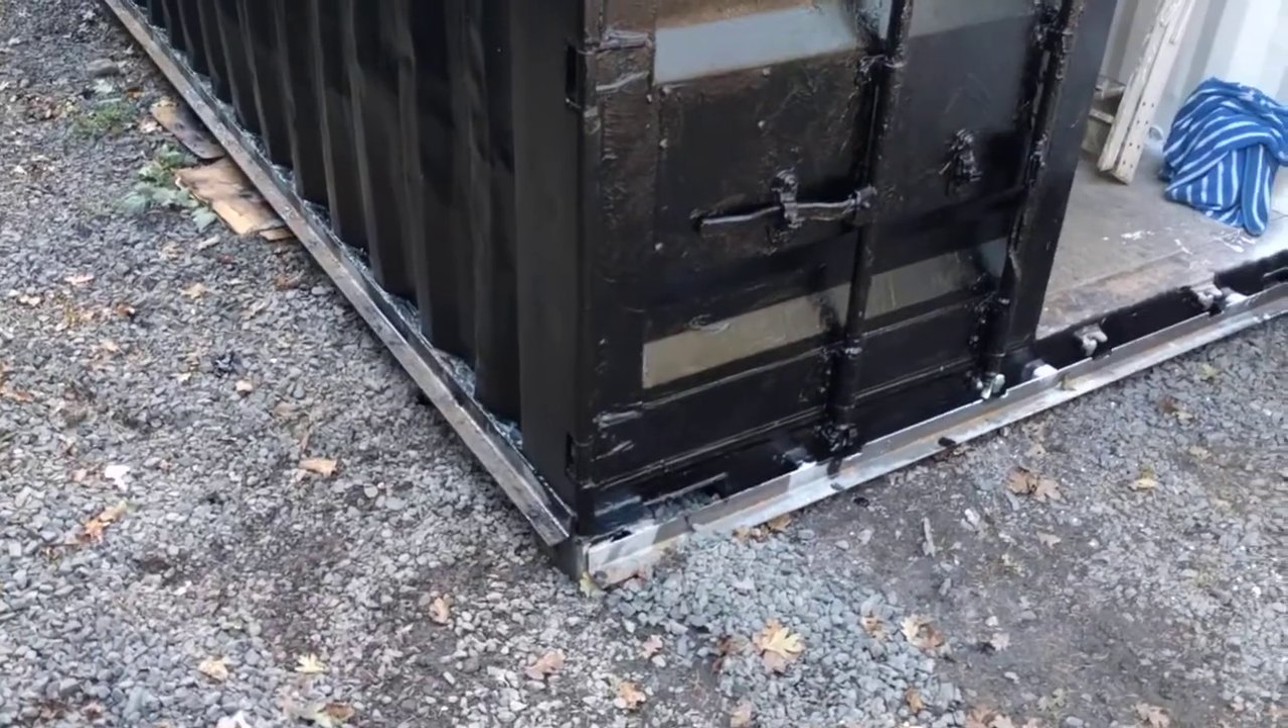Now these rails along the bottom I had welded on.